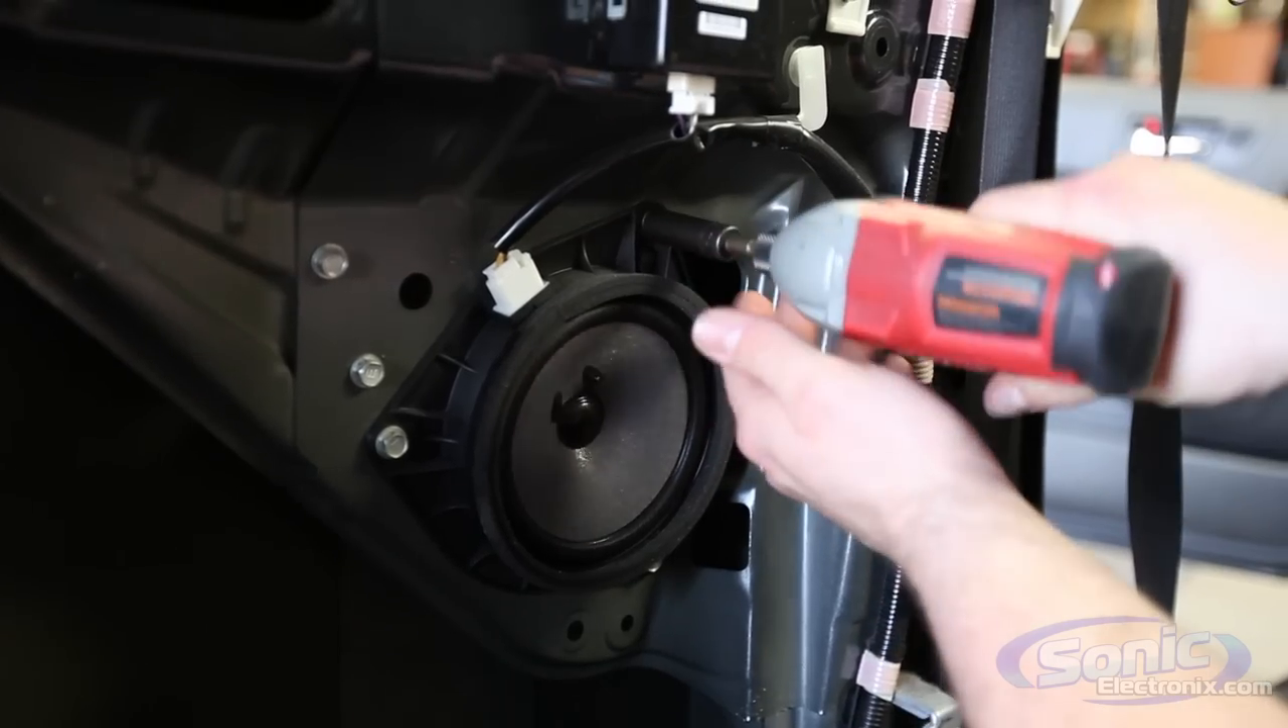All right guys so we got the factory panel removed in the Scion TC.